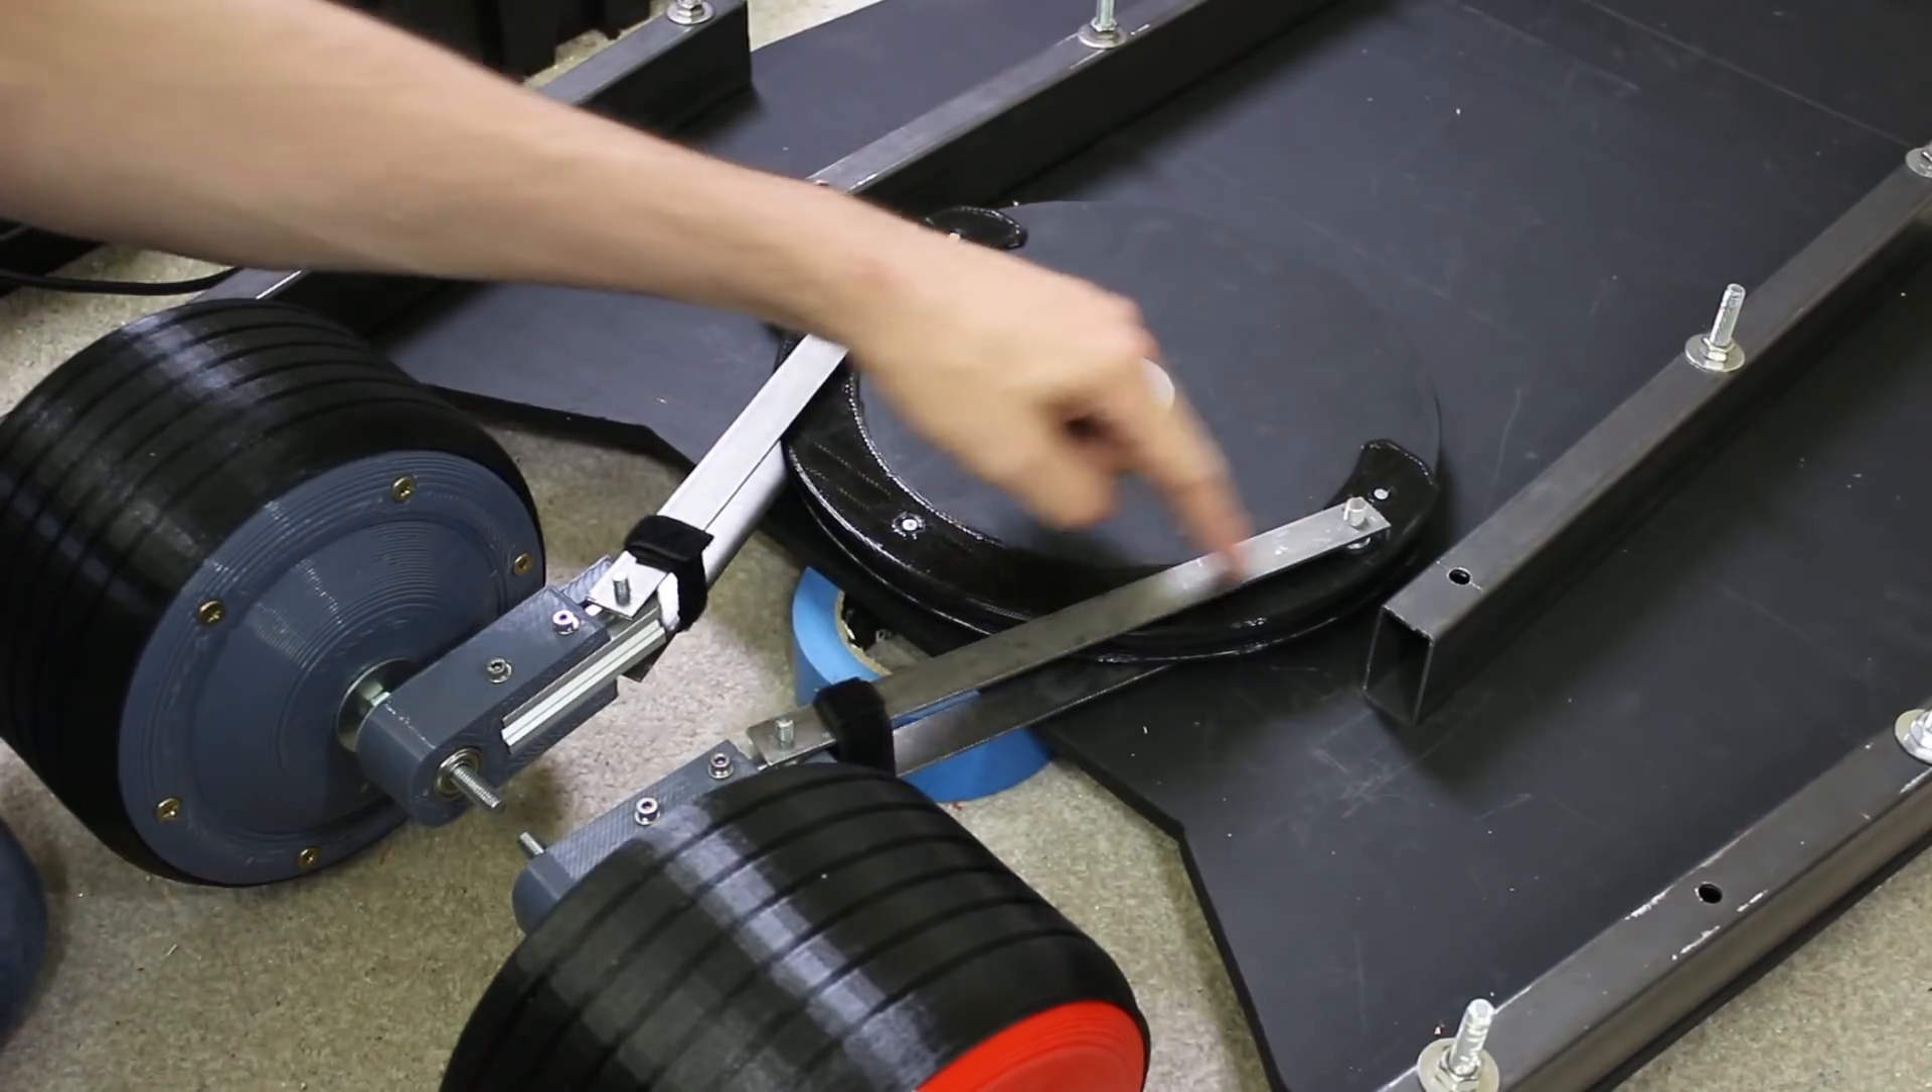I've added parallel links now they're just attached with velcro to each other to stop the bottom one falling off.